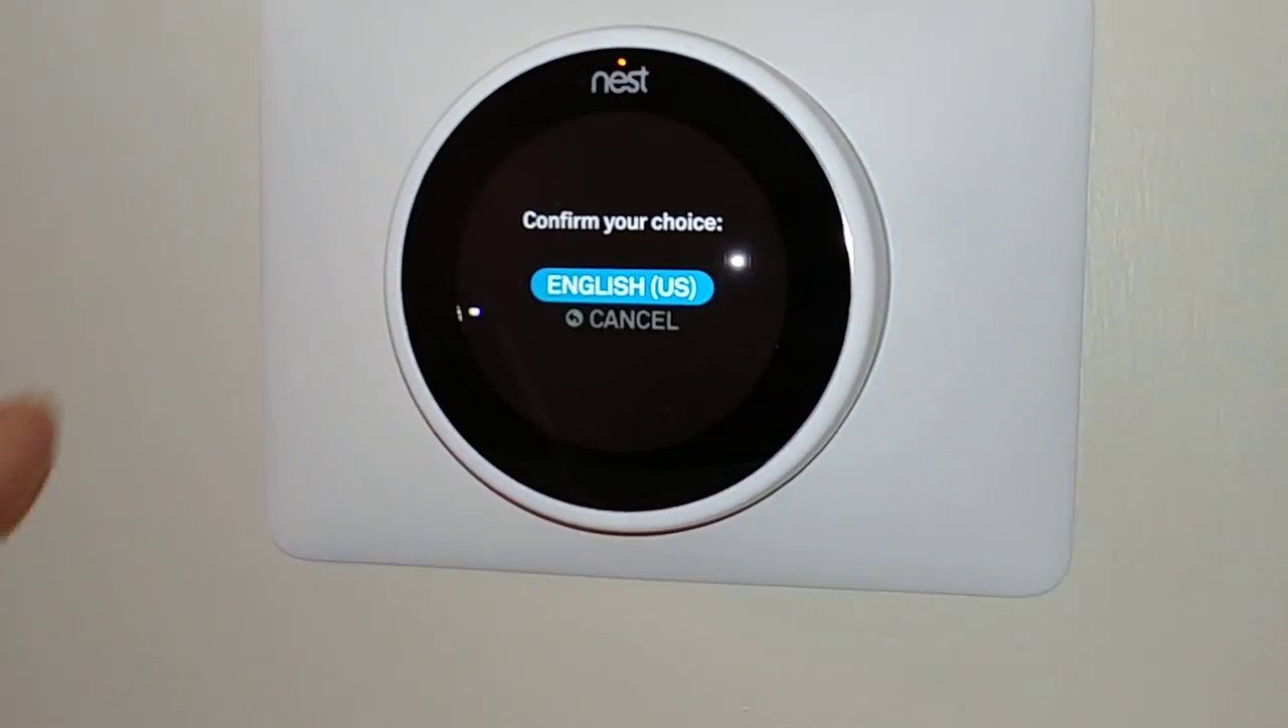All right got the power back on come back over here press the nest on and there we go we now have our nest installed and we've got the correct power to it.